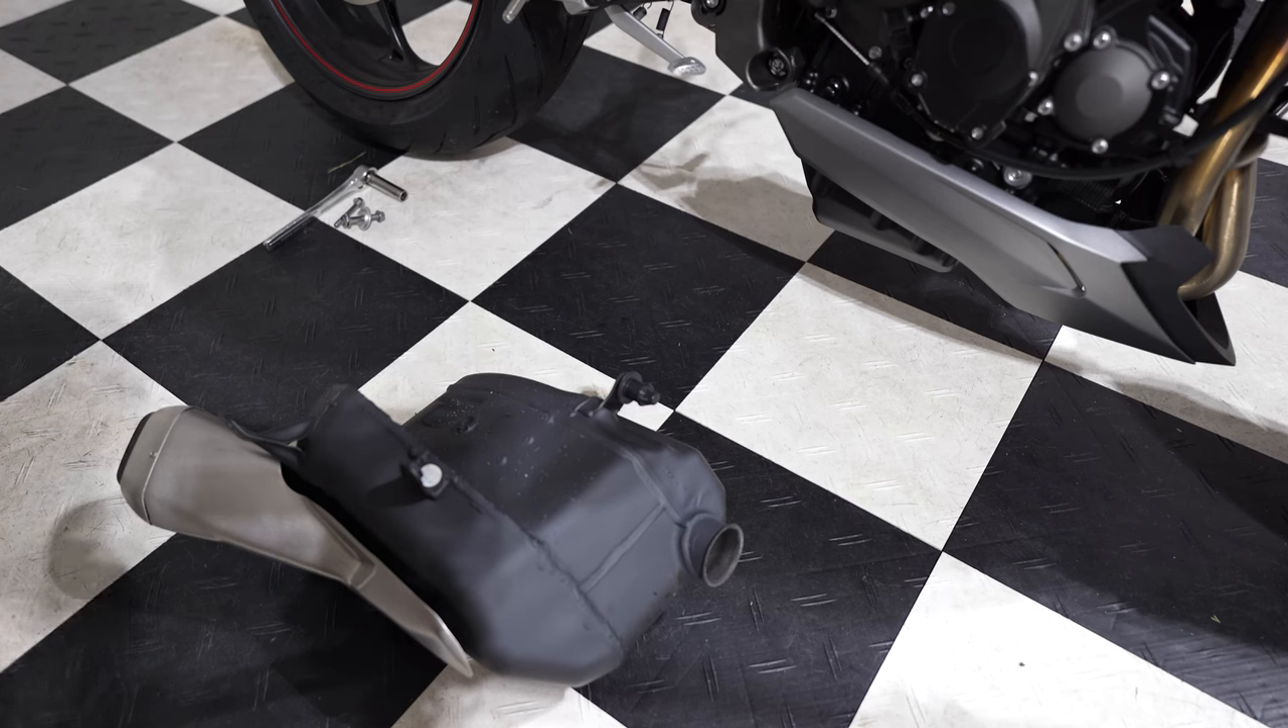All right guys, the stock exhaust is off.